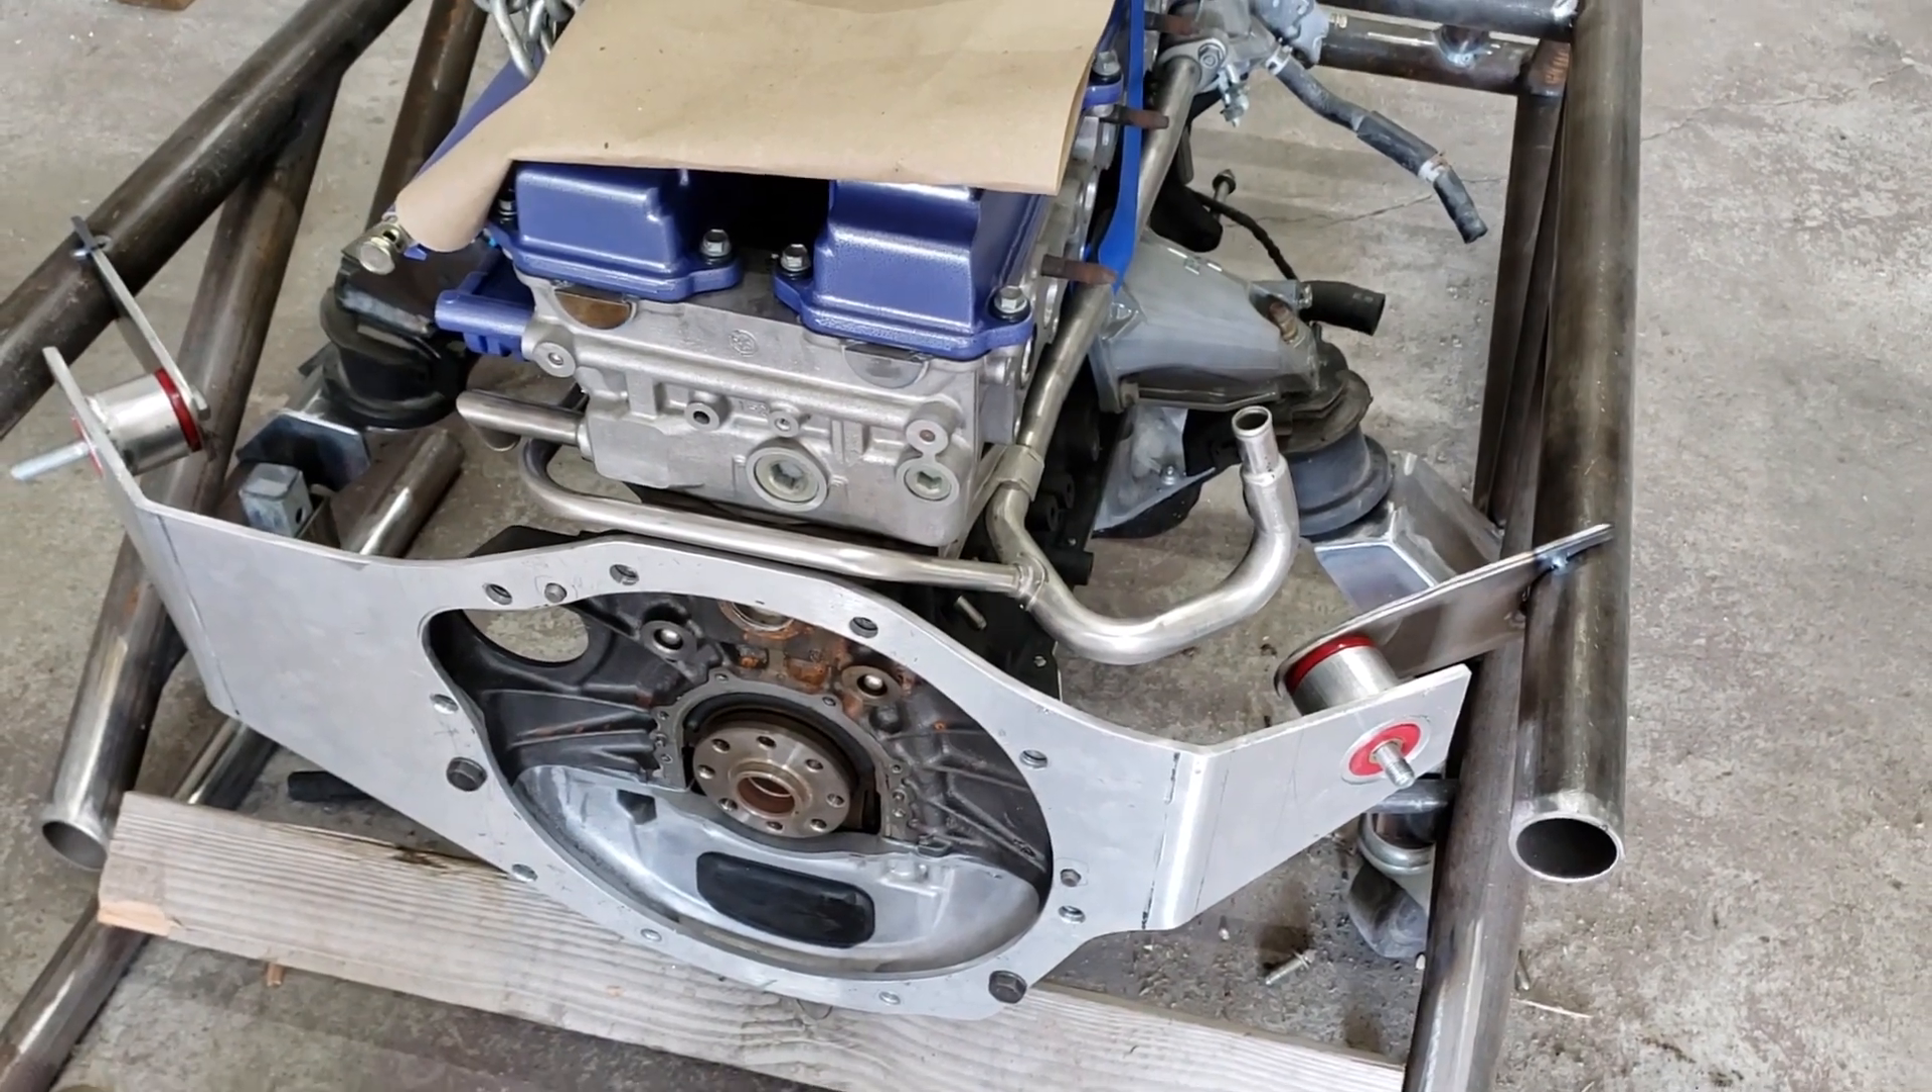And here is that flange built you can see the steel plates mounted to the brackets and this is a motor mount on the left side of the engine.